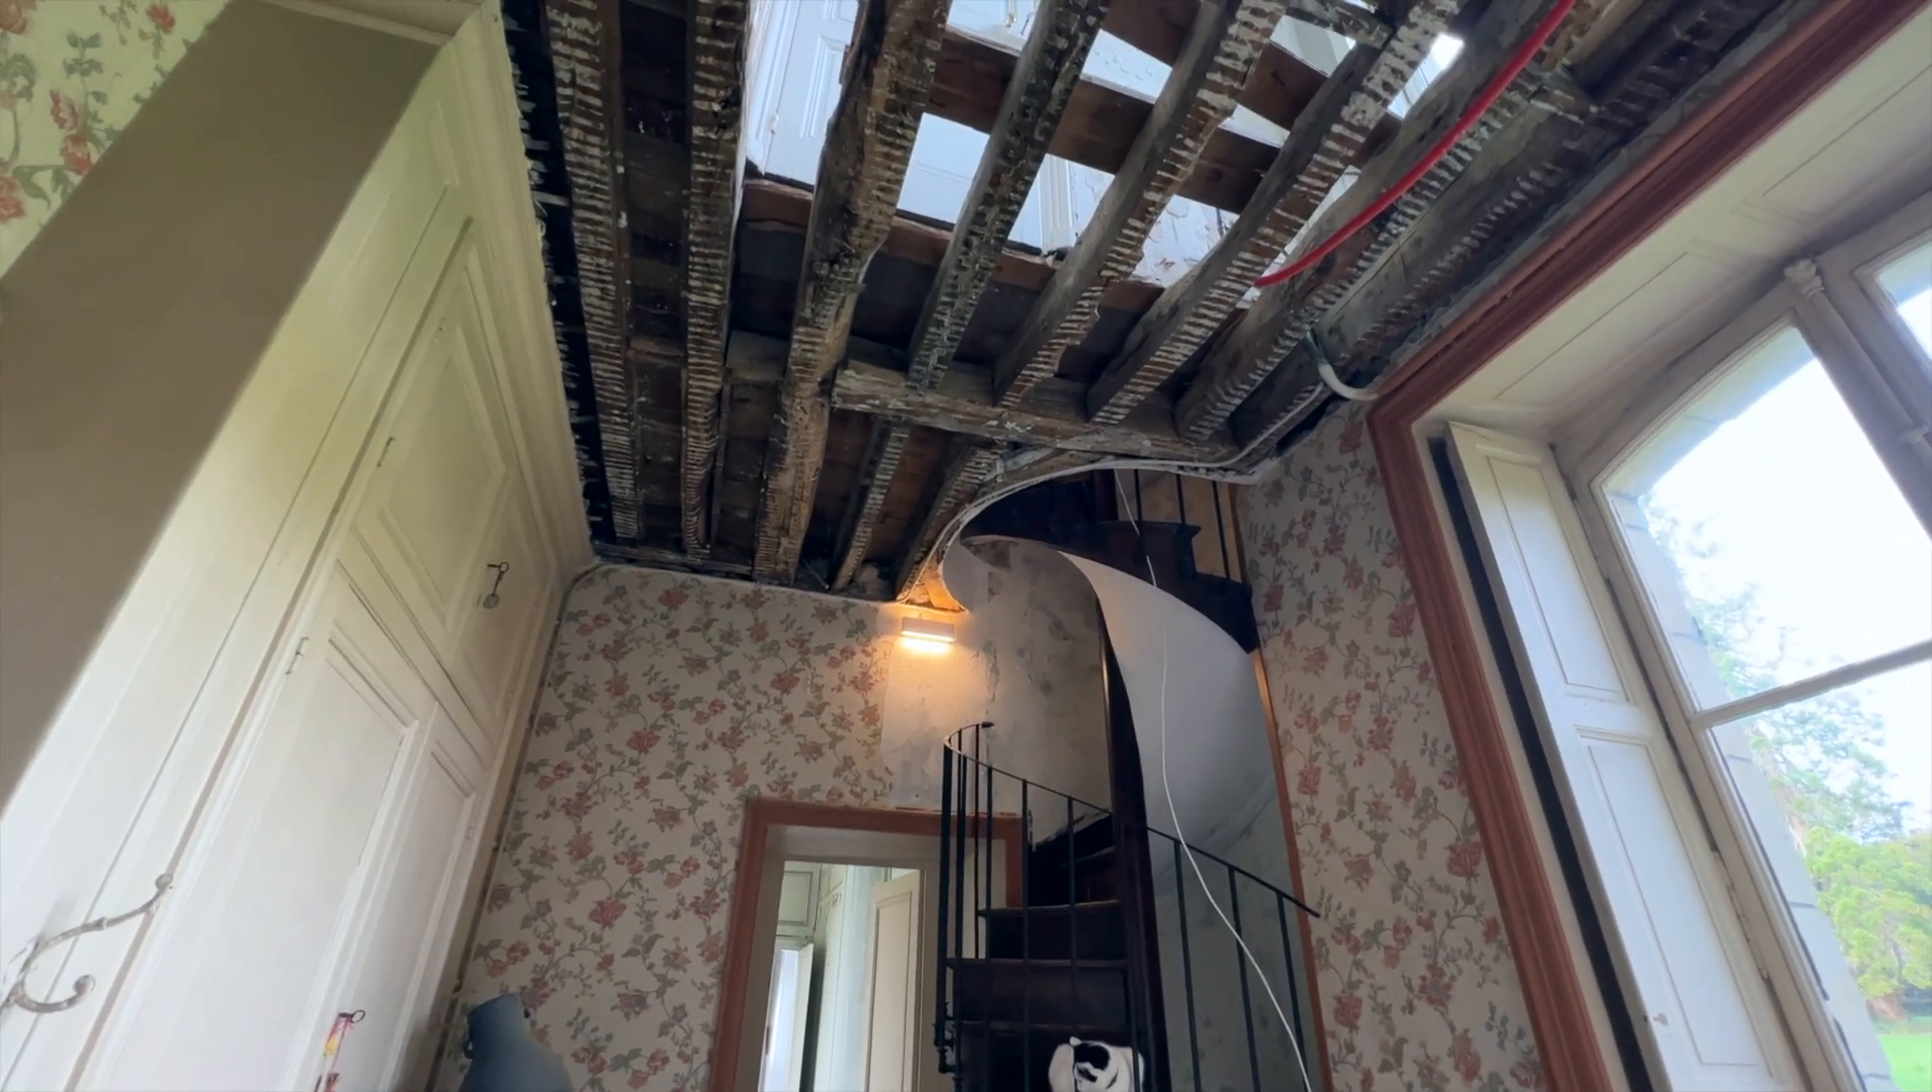So here we are downstairs in the hallway and you've taken the ceiling down quite nicely. I got it all down.